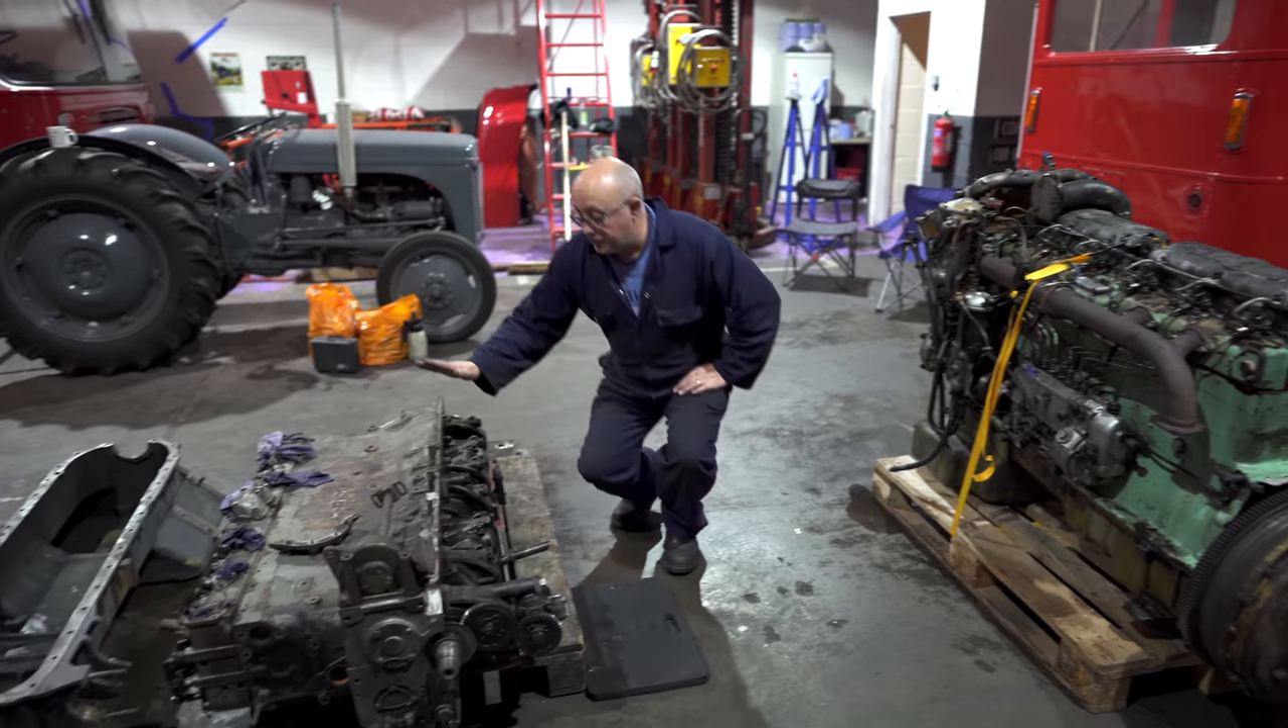So here's the damaged engine we've now got it out the bus.